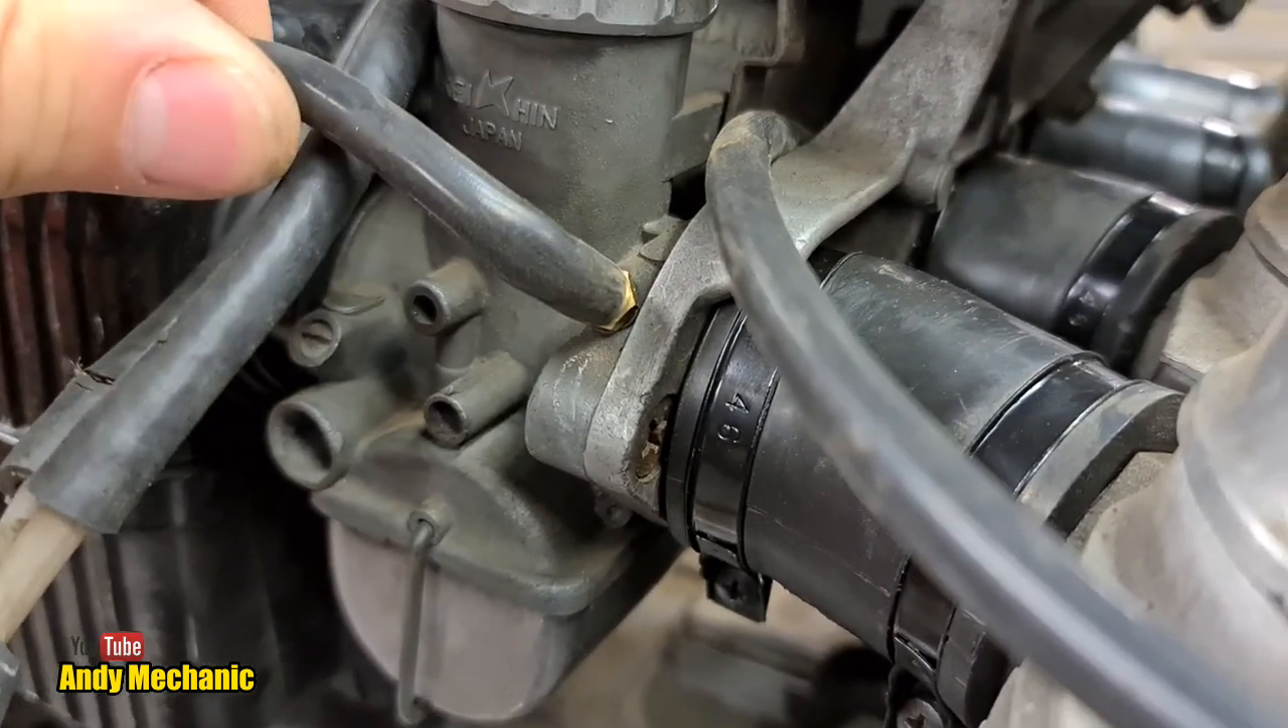Okay, you can see I've already installed the vacuum pipes and stuff, and that is, there we are, that's the port on the carbs where it has to go on.